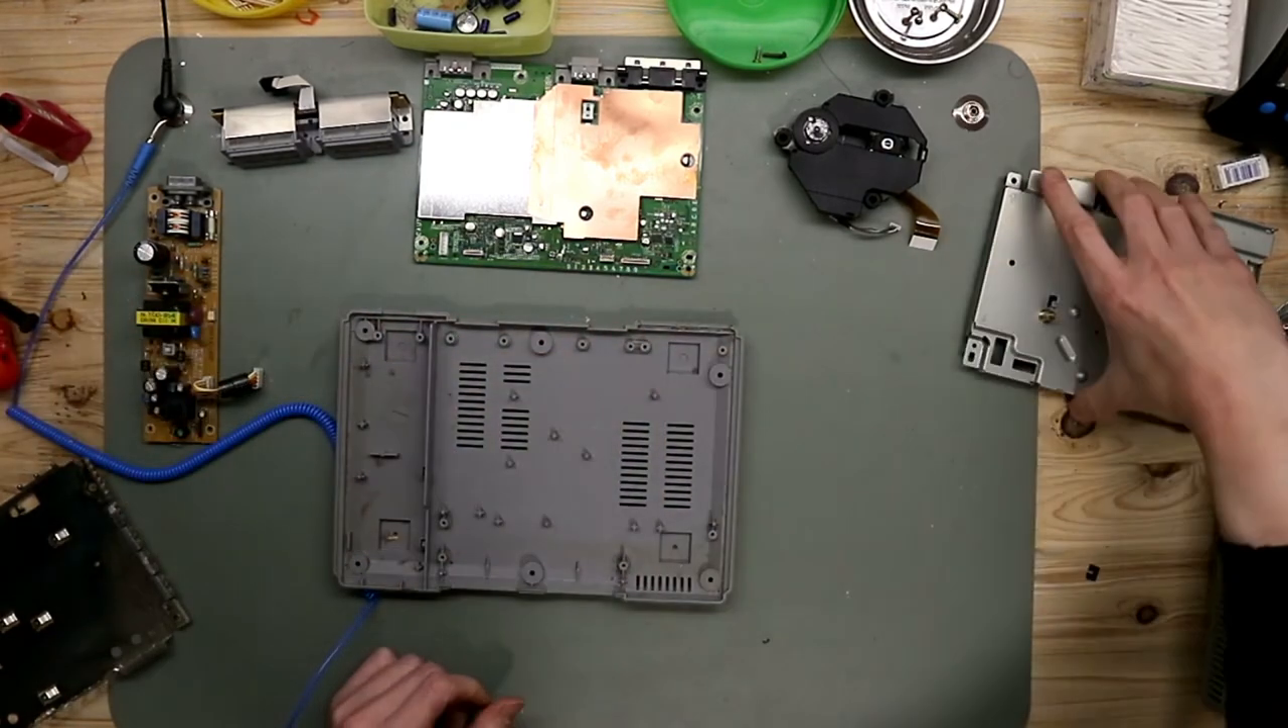And now we have the PlayStation apart.